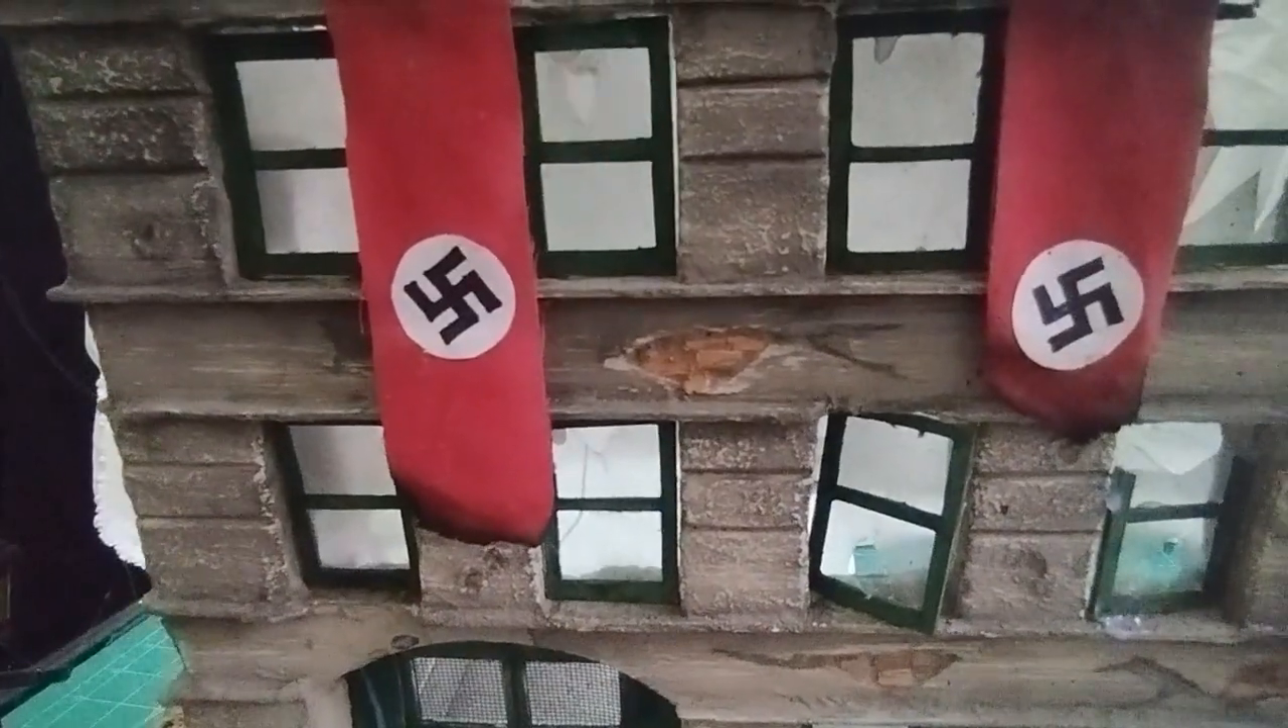Okay so project finished now I put all my window frames in which took rather a long time.